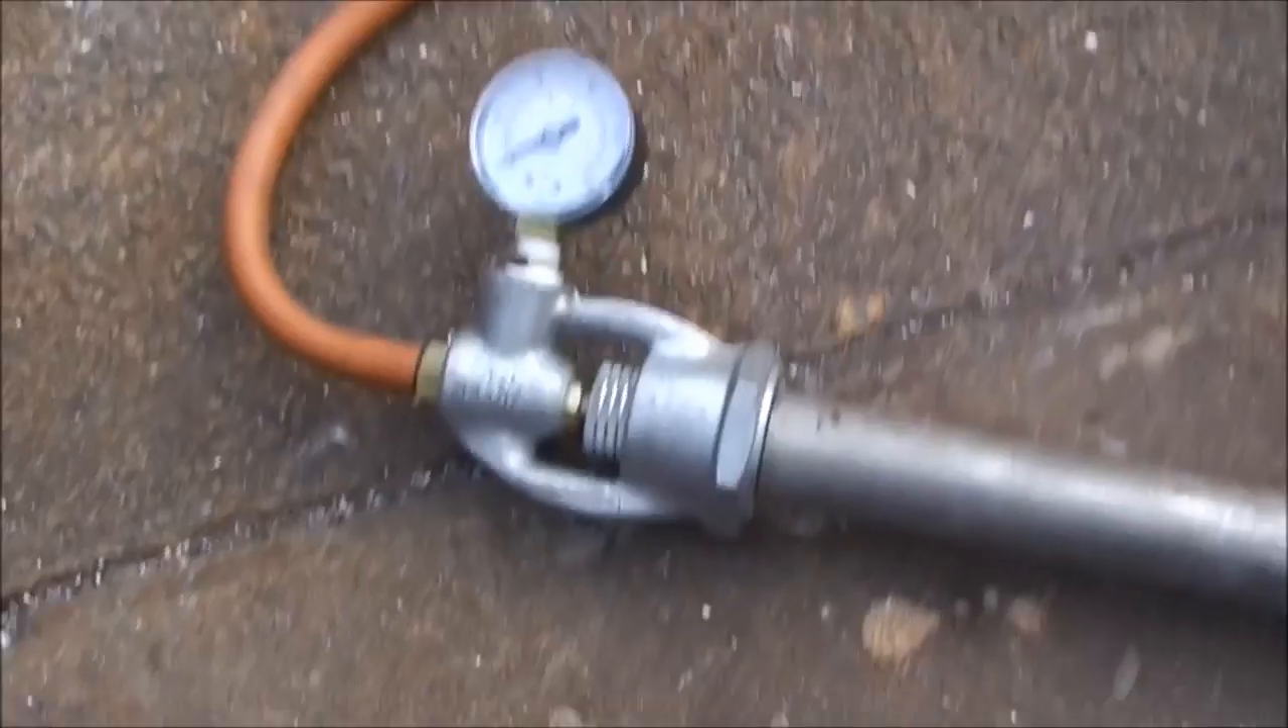I've got the gauge on and it's connected up.